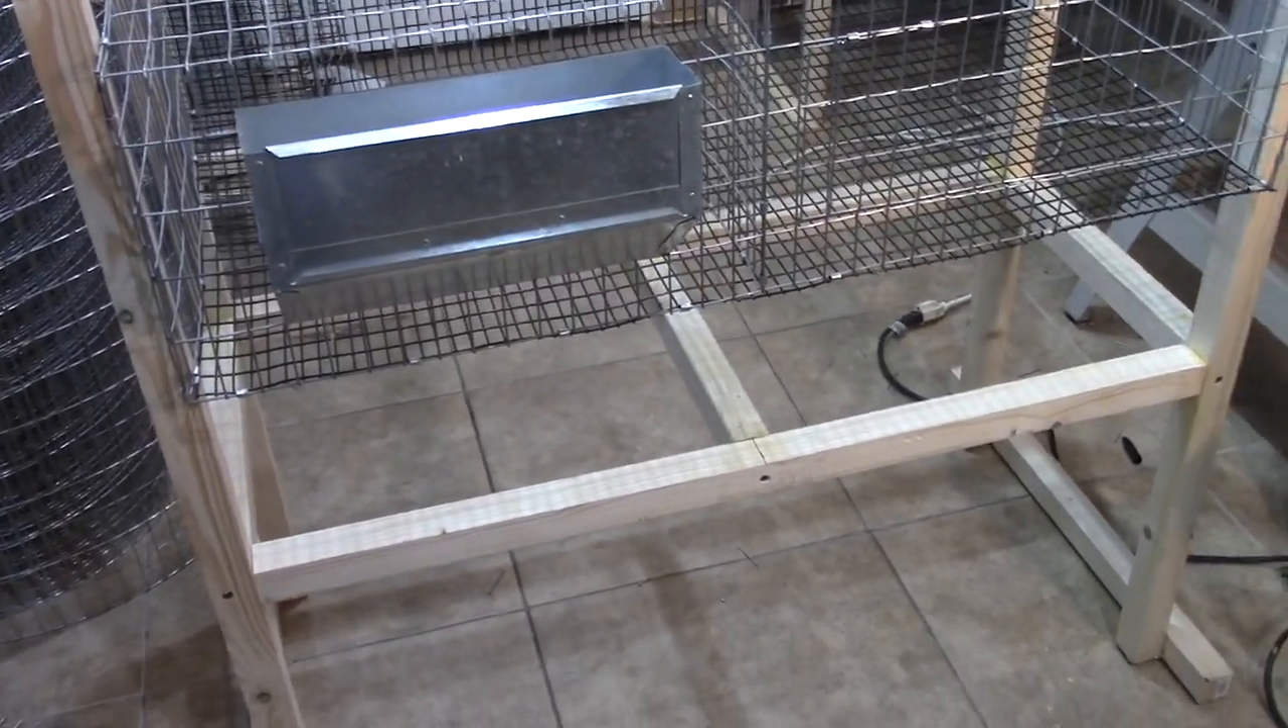And you can see down on the bottom, I've already got the supports for the lower manure tray.